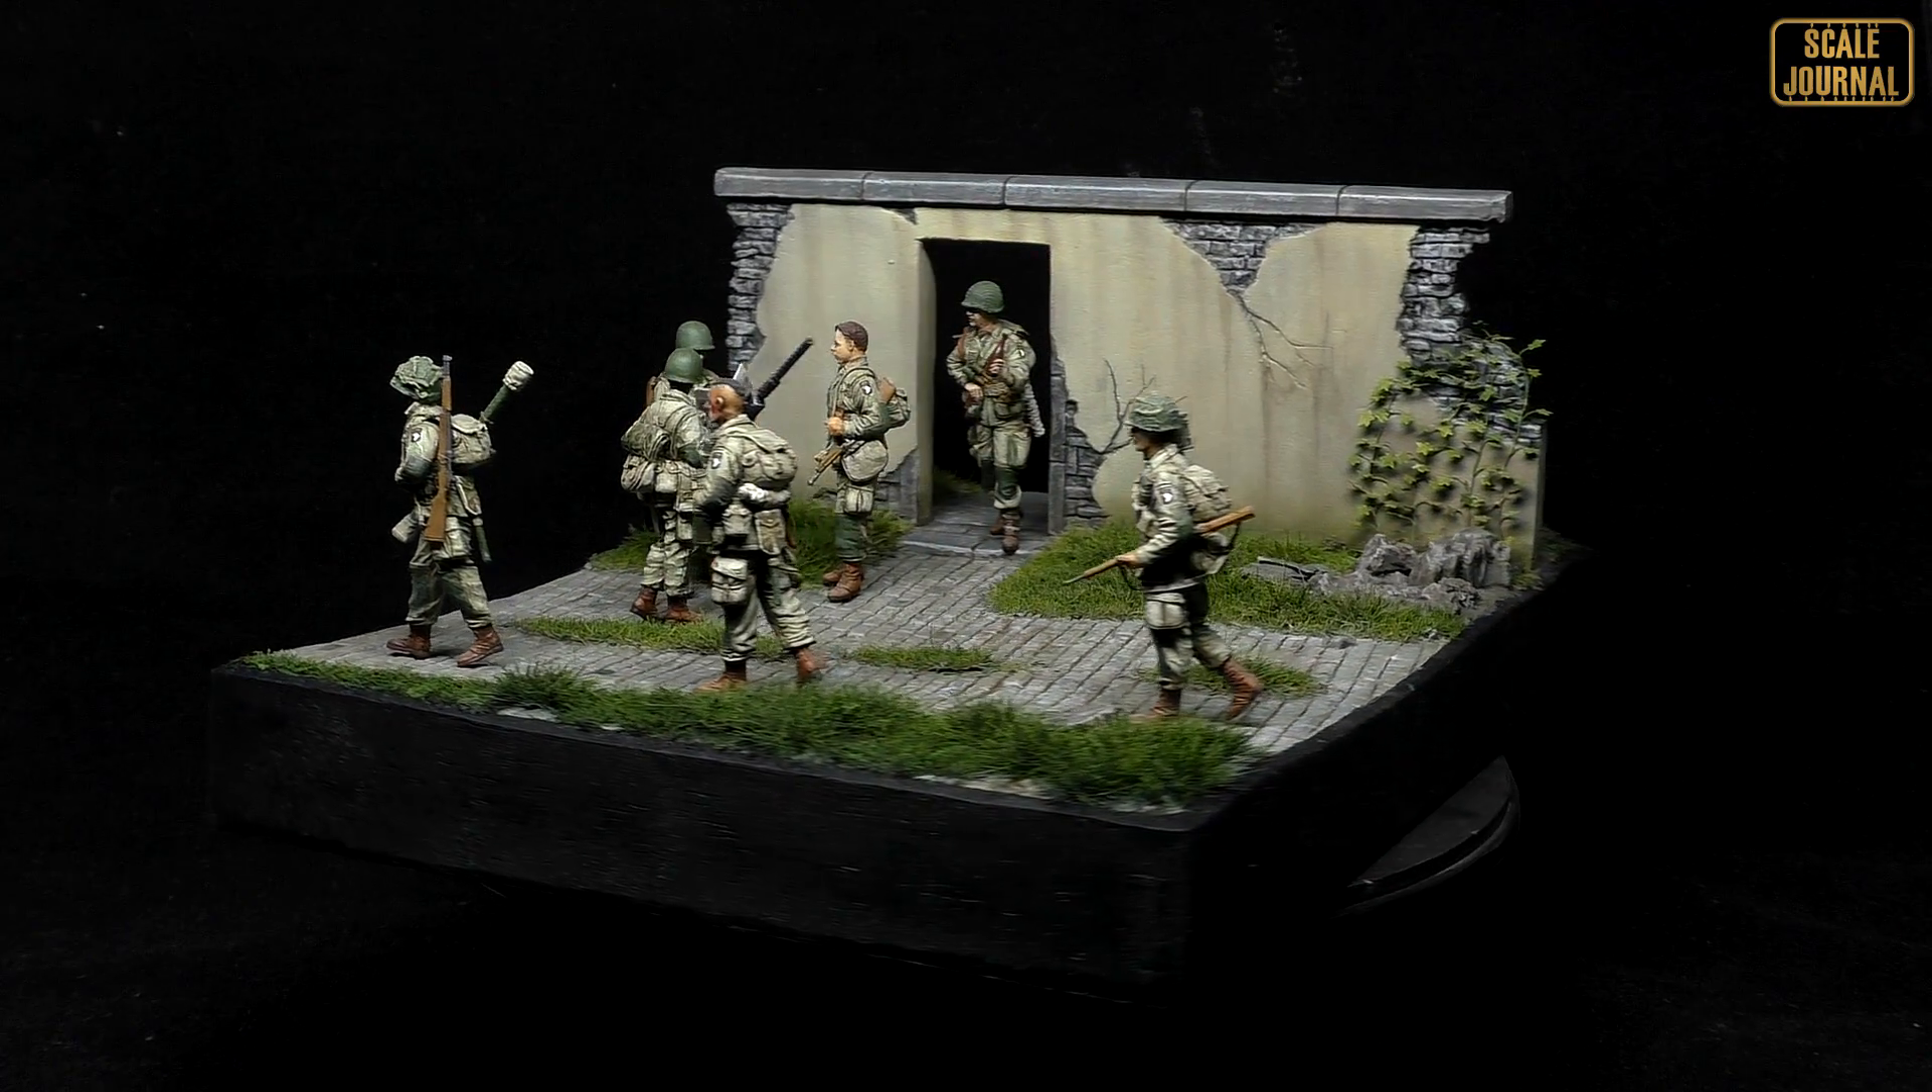Как видите установлены фигурки на своих местах.